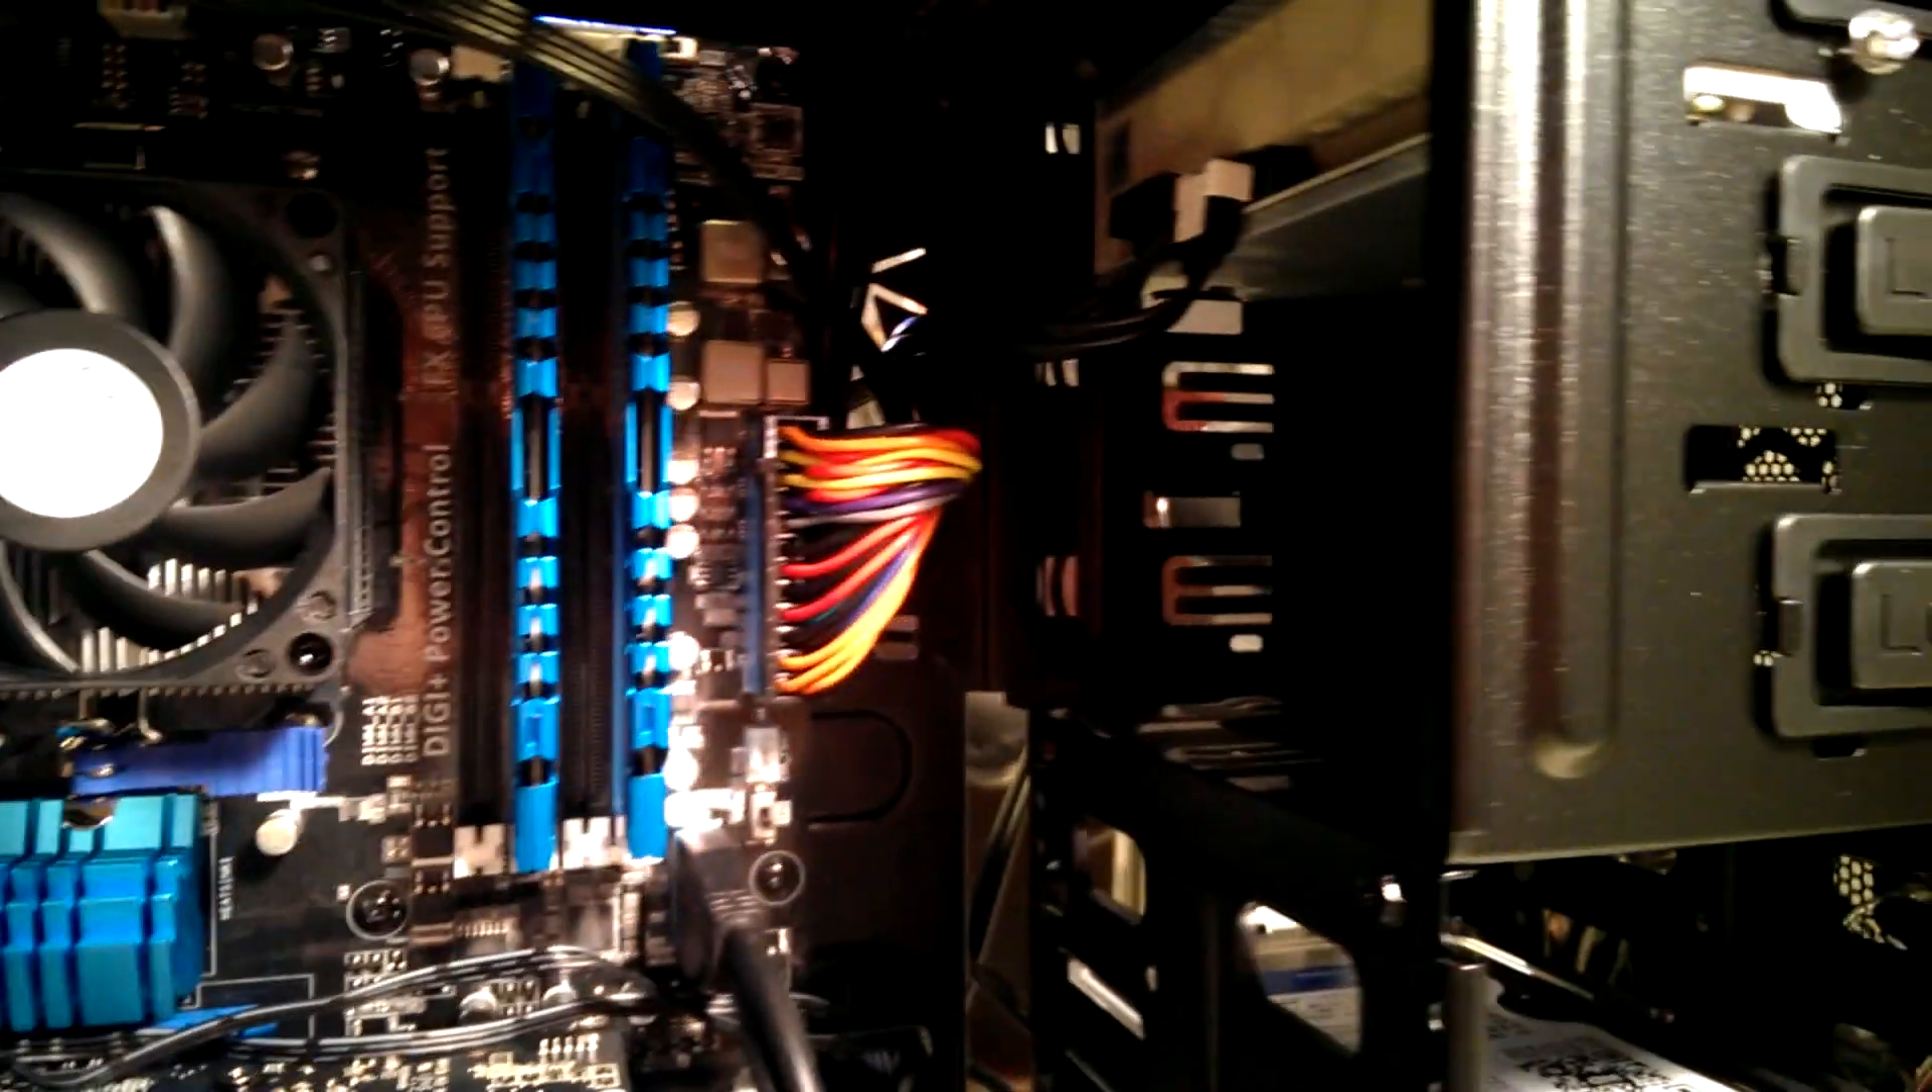And we have it all wired up here so as you can see I got the CPU fan, the stock CPU fan in place.